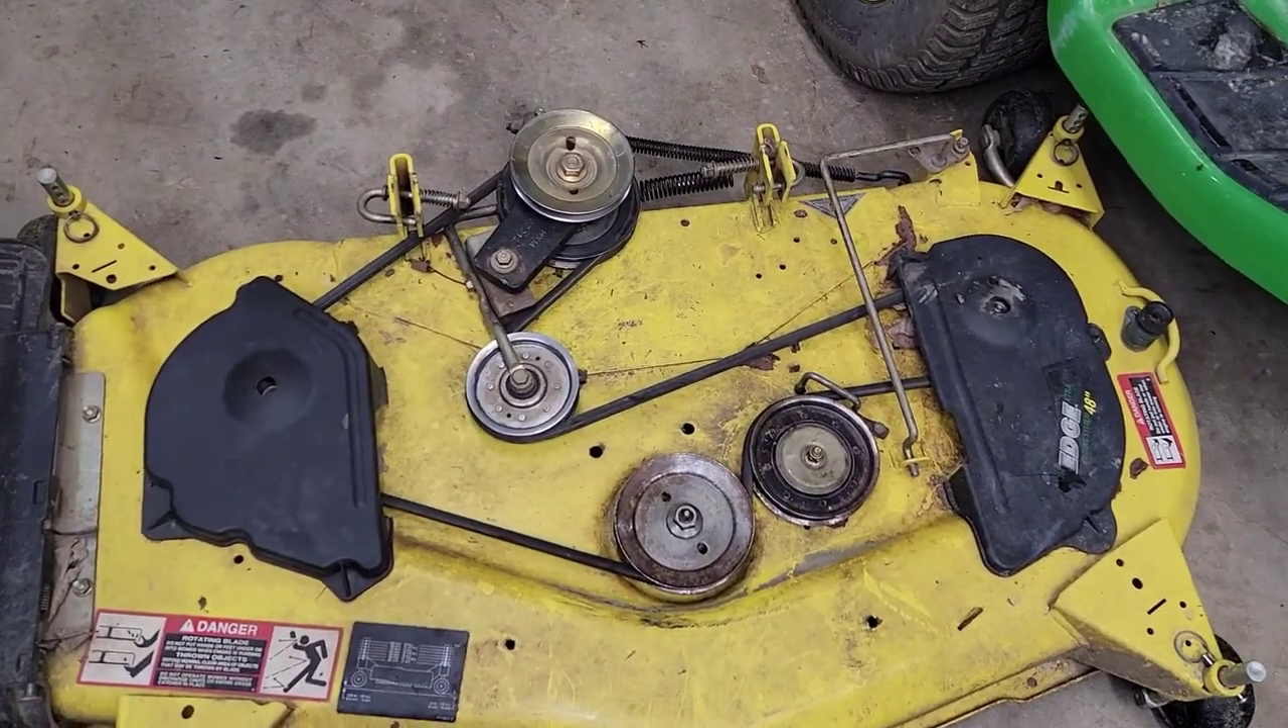Okay, so this is what your deck looks like with the belt installed.